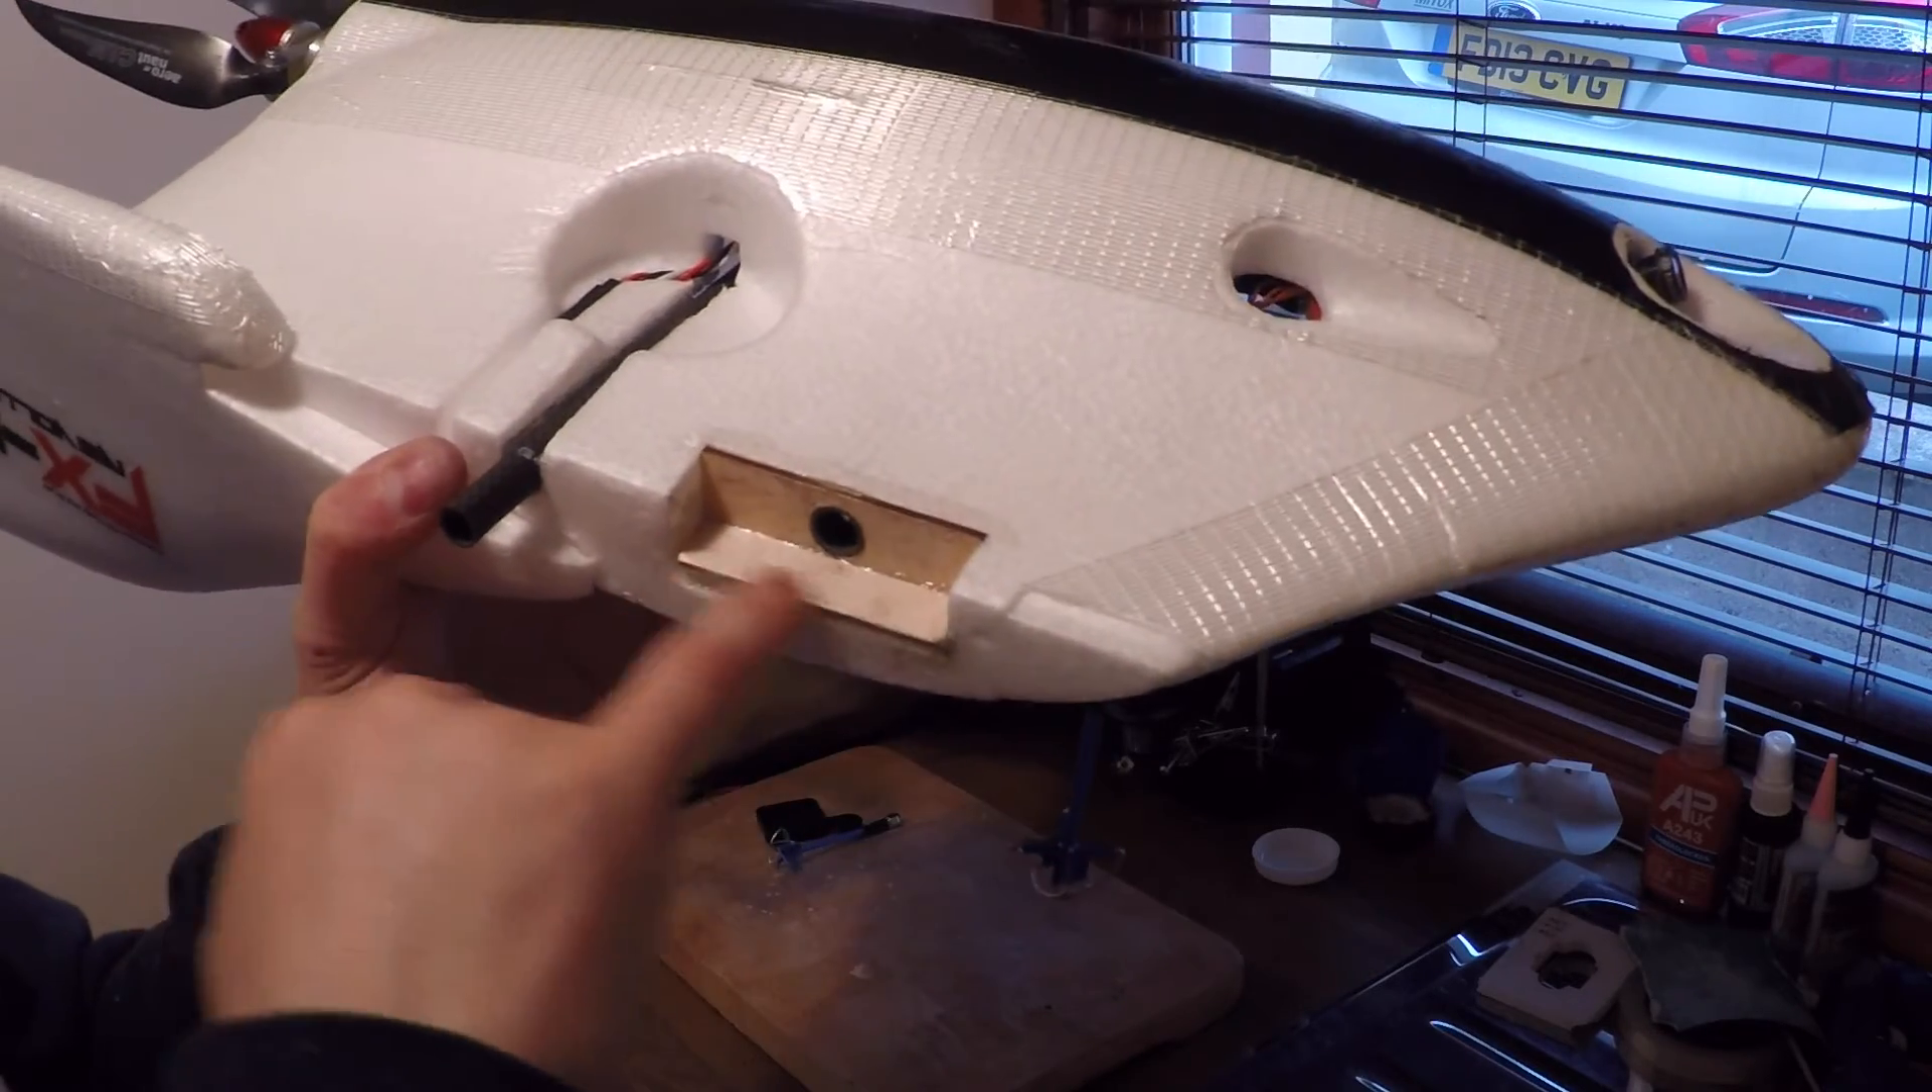As you can see, I've now added the piece of ply at the back around the tube that's glued in there.